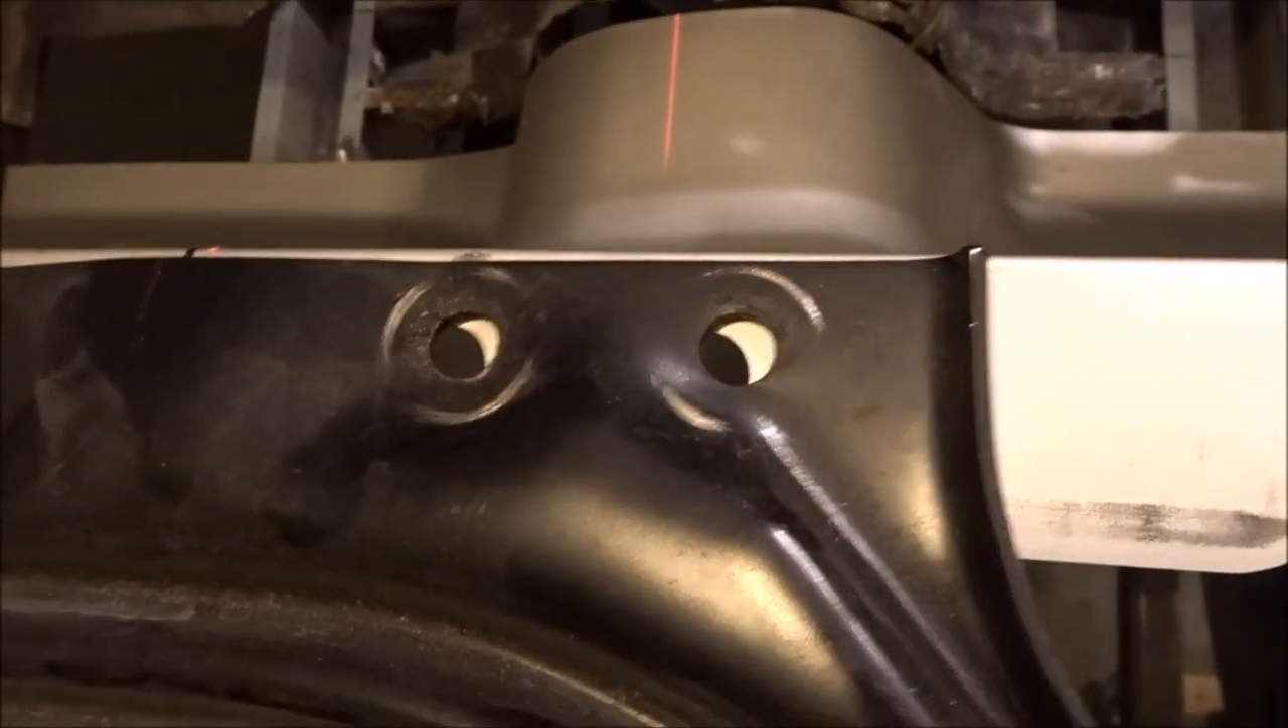You should be able to see my holes are slightly off.